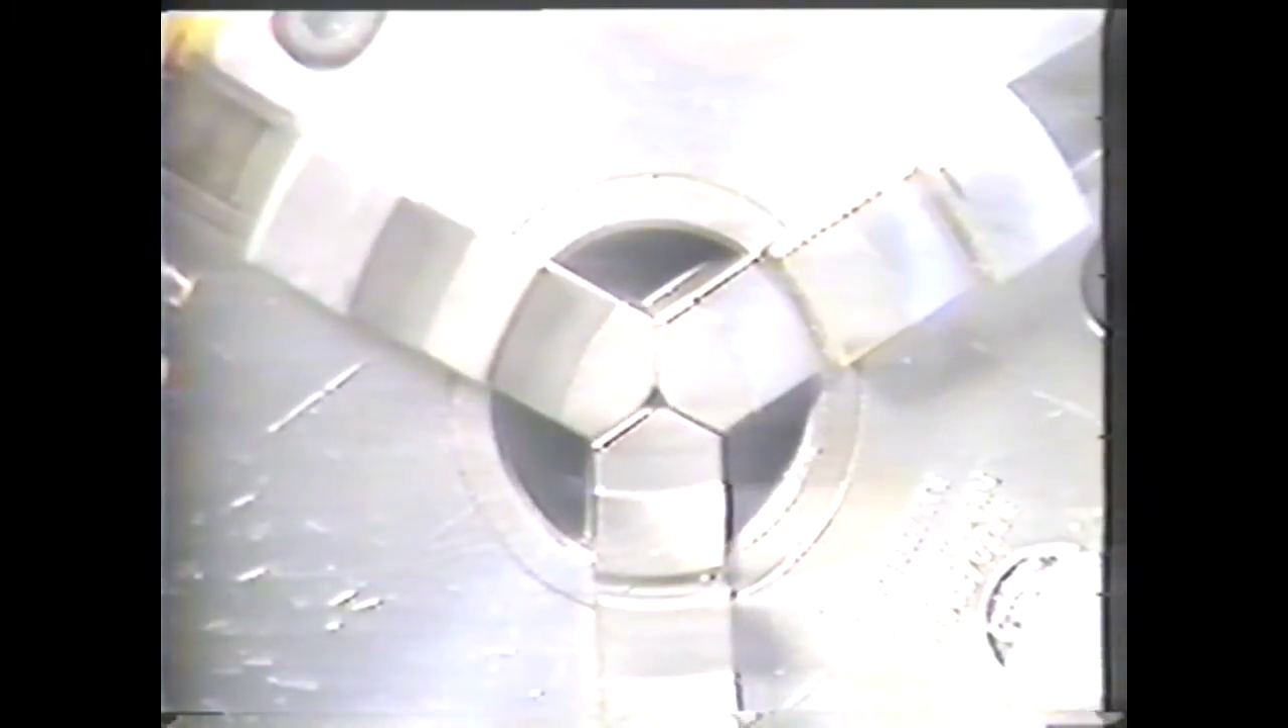As you can see, these jaws are all in alignment.